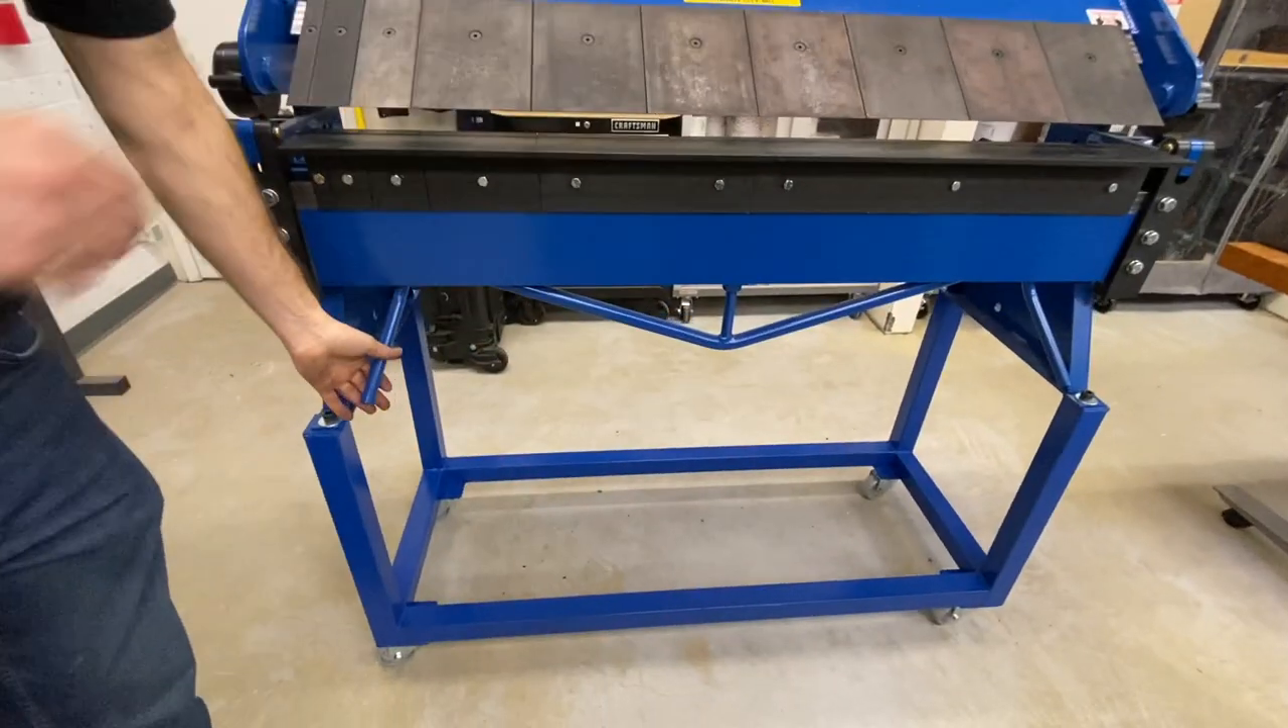This is the finished product of our project for today the machine mounted on the stand it's all reassembled and ready to go.